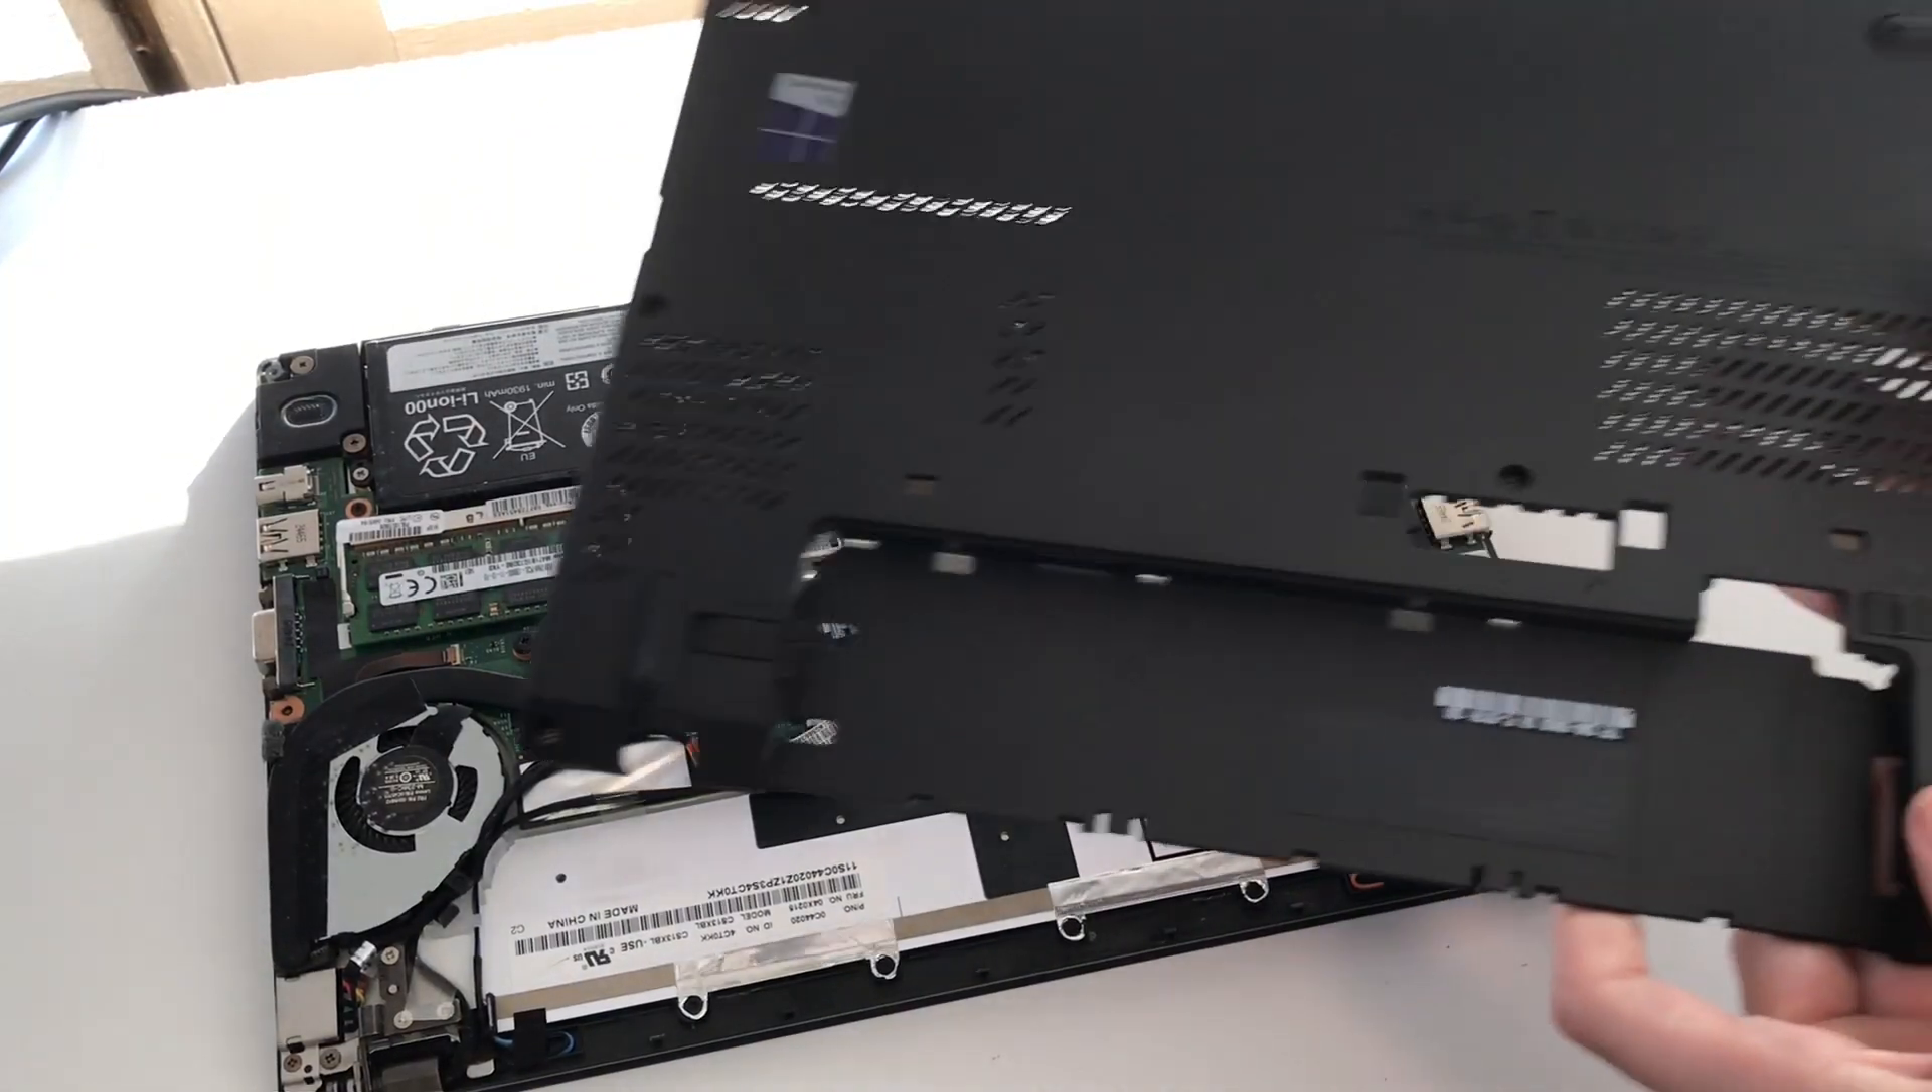Okay, well, I finally got the back off, and hopefully I didn't break anything.